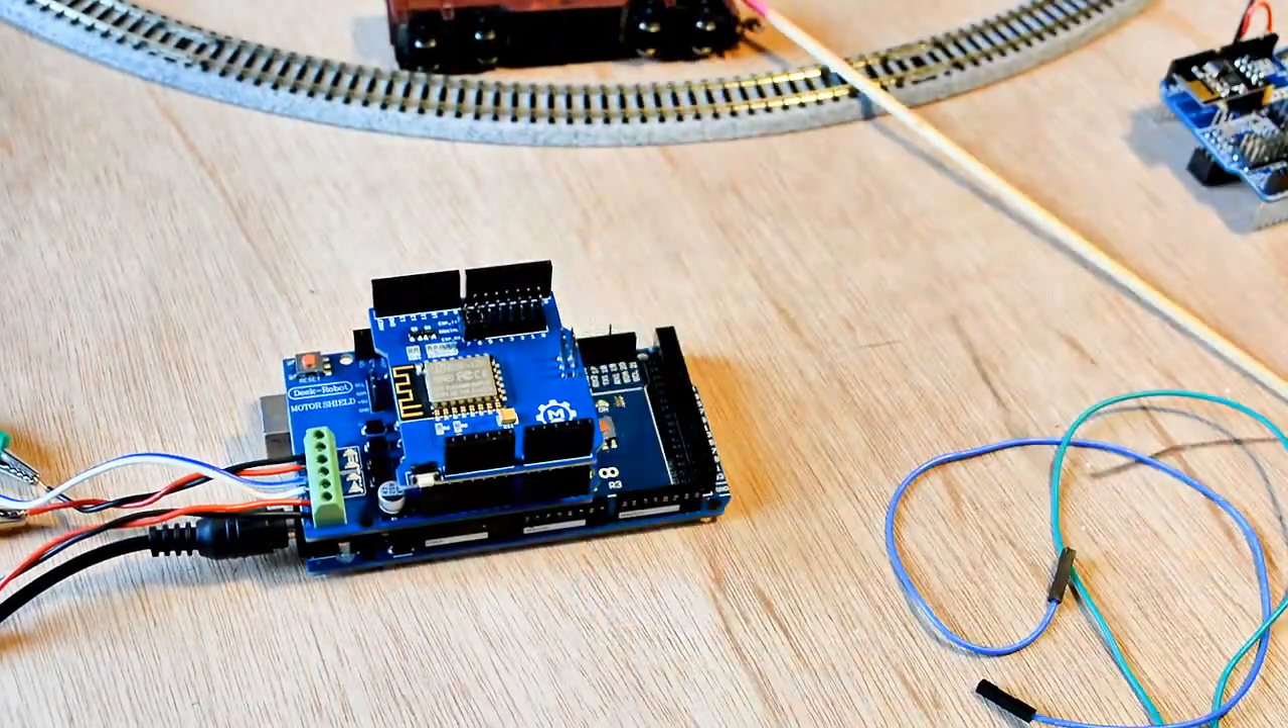Alright so I've got all three boards stacked up.